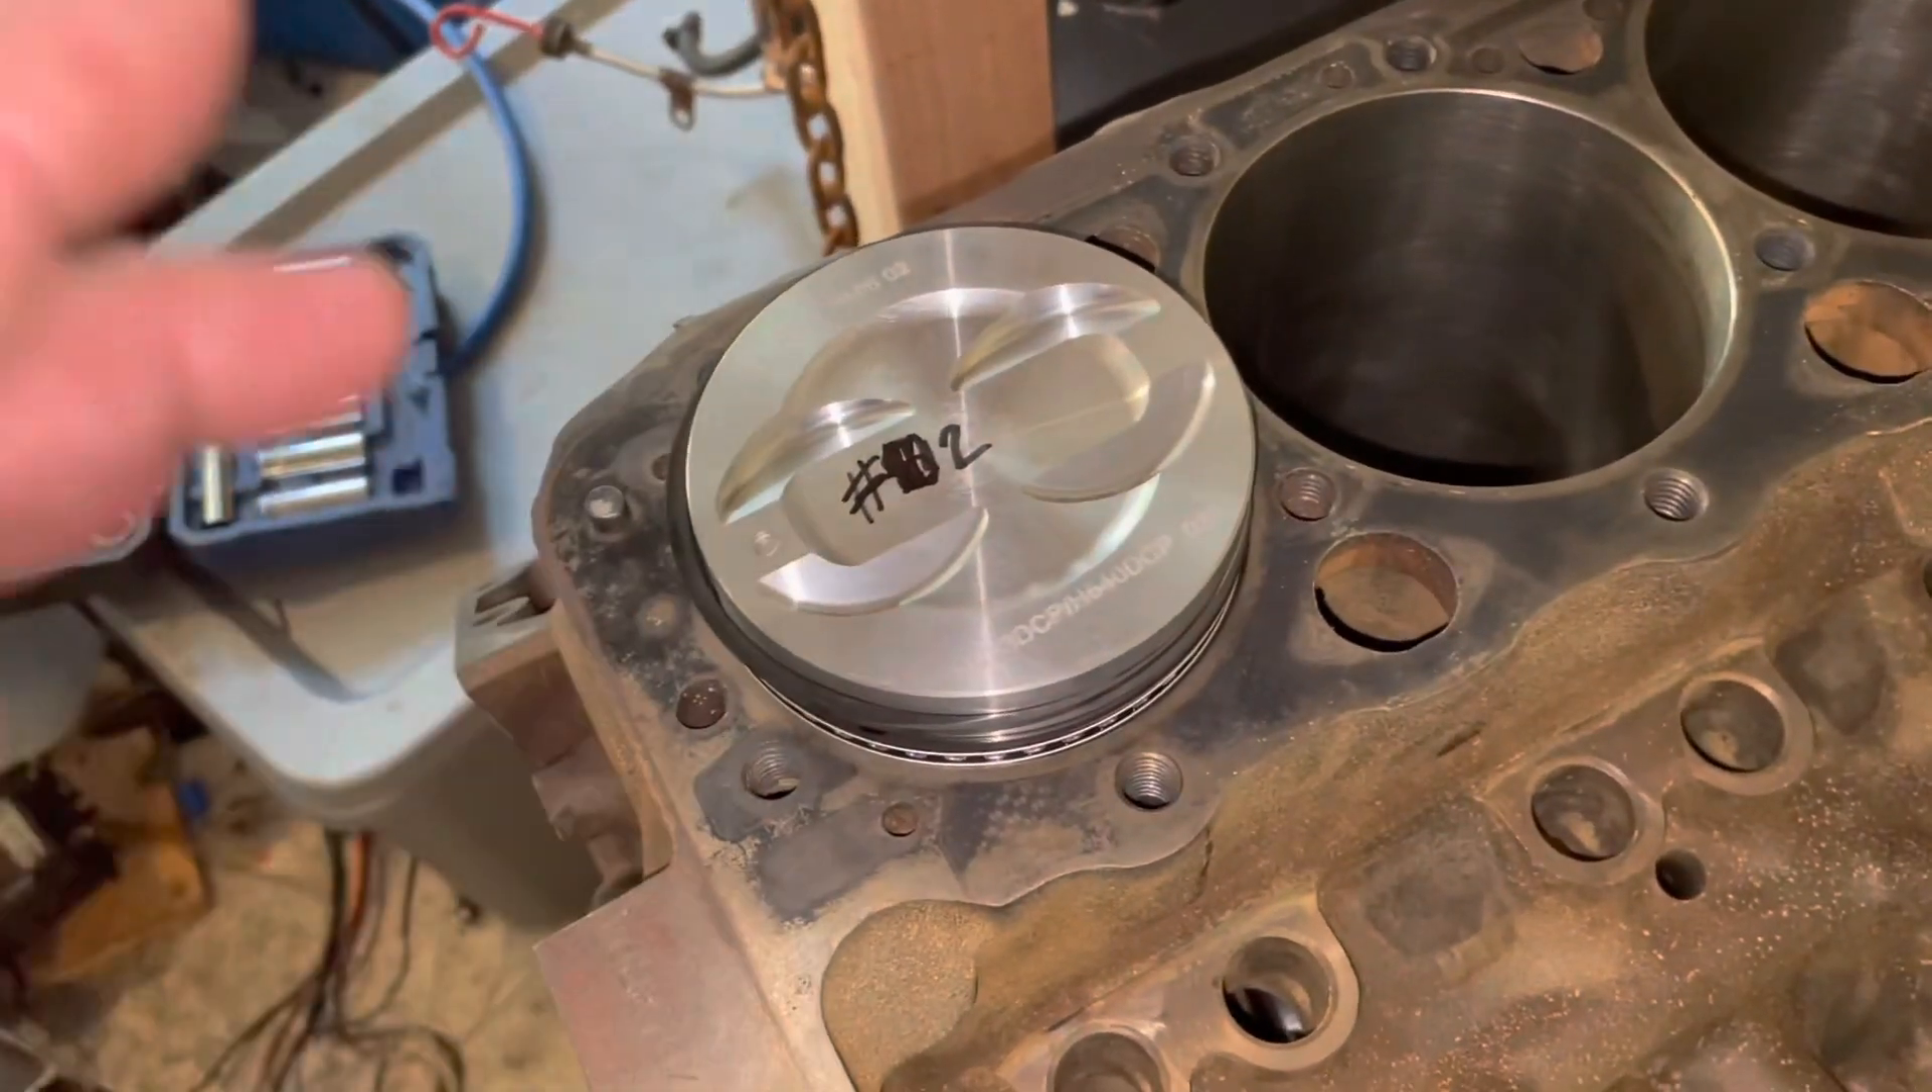Uh, now I've set the piston down in the bore. I've not put the ring compressor on it.